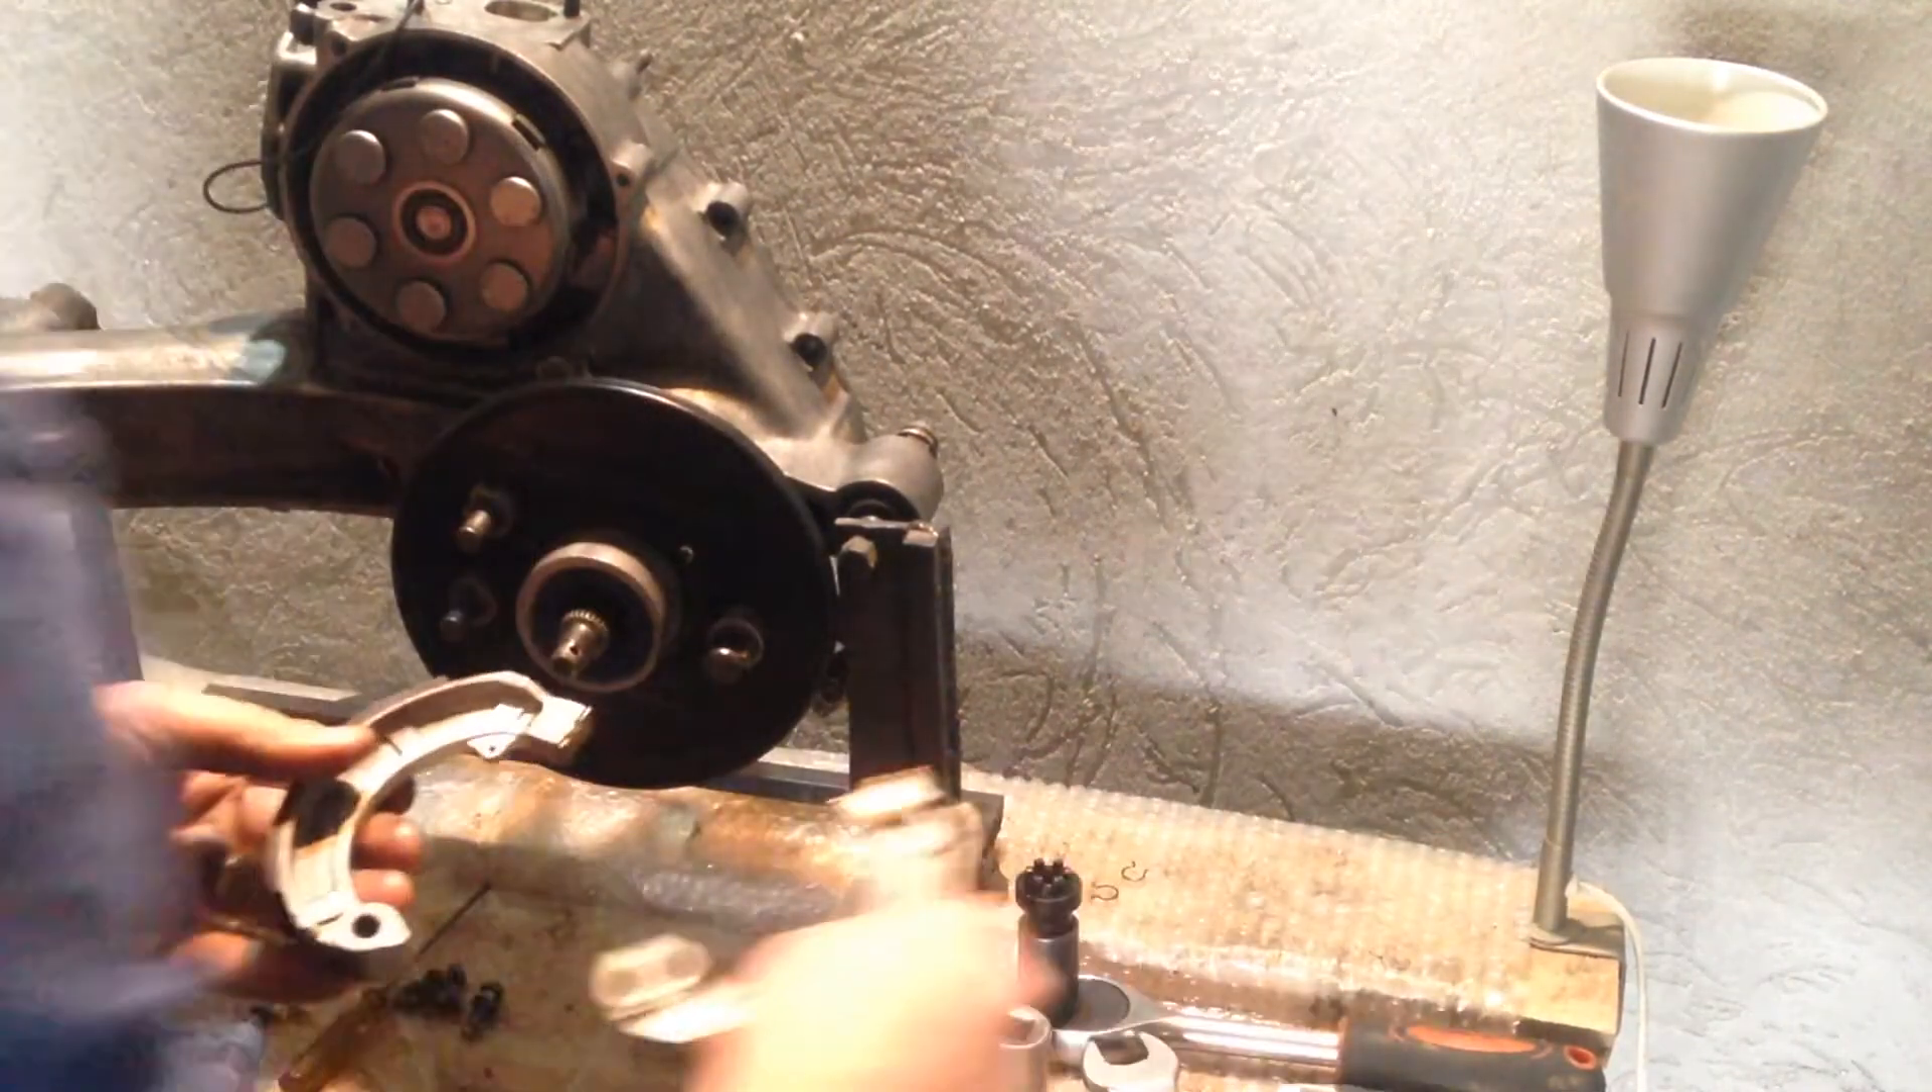A questo punto il piatto porta ganasce è montato, dobbiamo montare le ganasce.